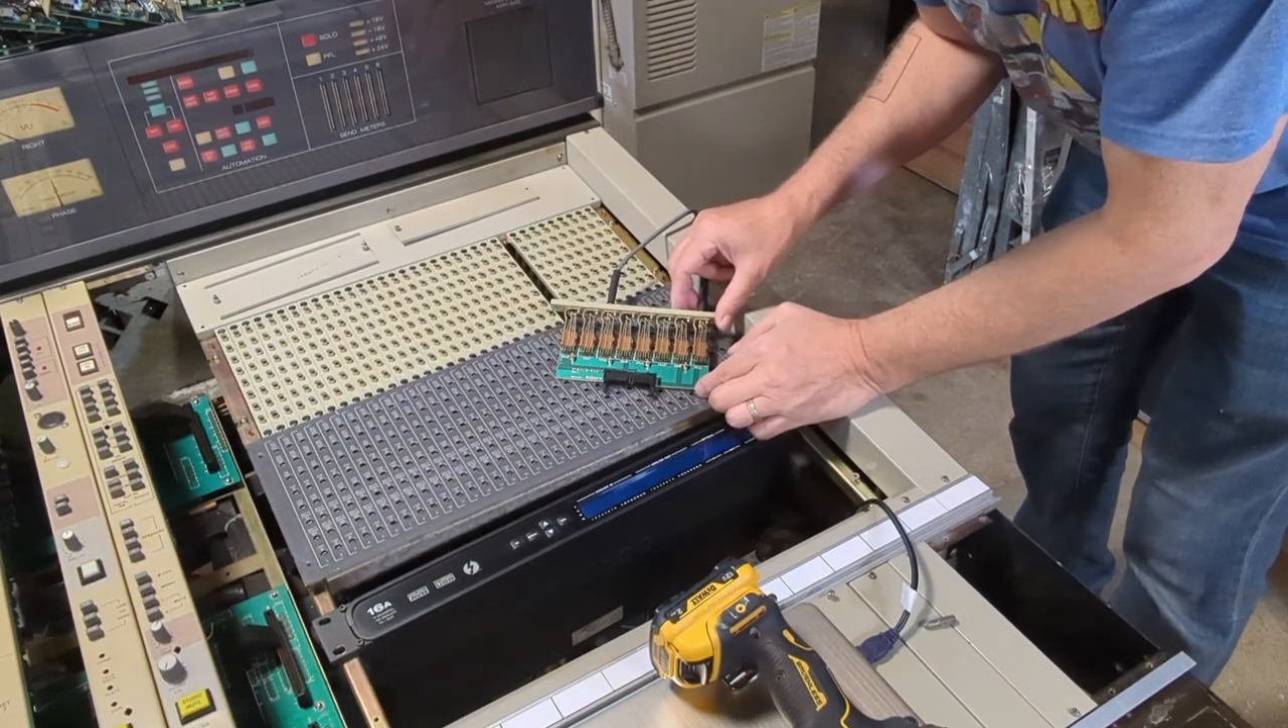Okay so i've pulled out one of the tt patch bay slots this is number 27 that isn't working and i thought i'd give you a close-up view of how modular this console is.